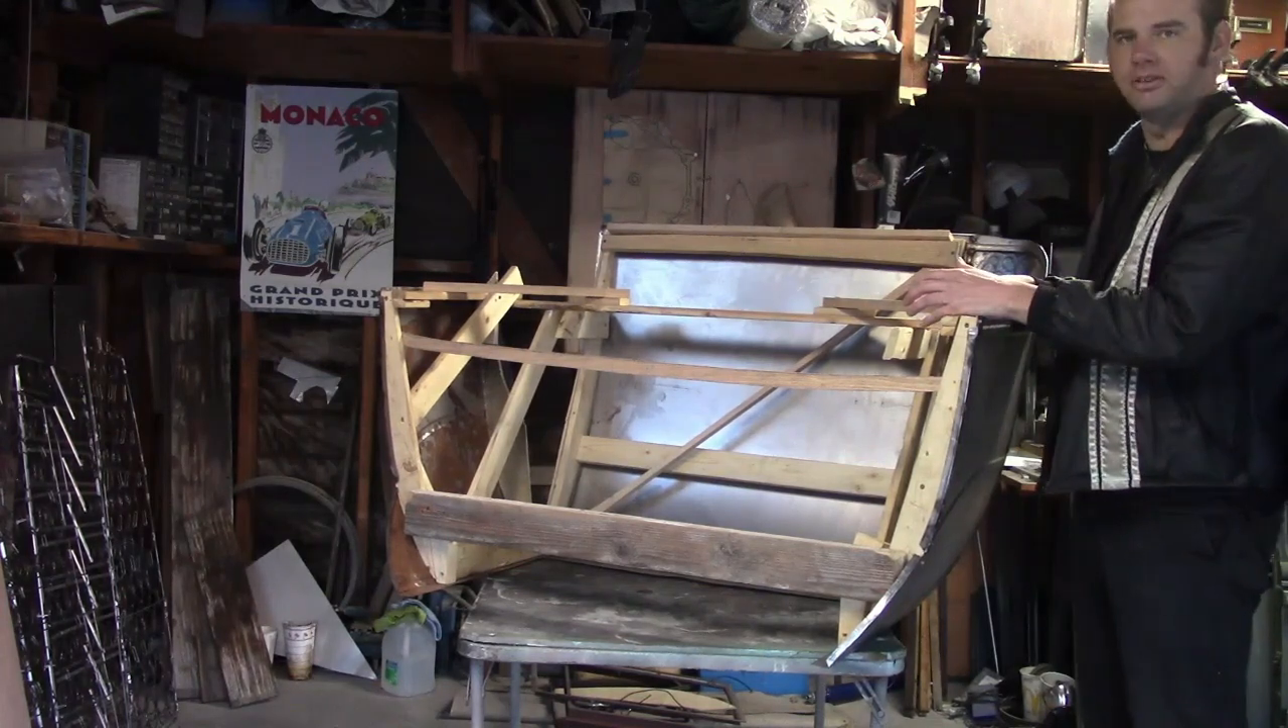Hello audience, as you can see I finished the temporary wood frame that's going to hold the back of the body together while I assemble it.